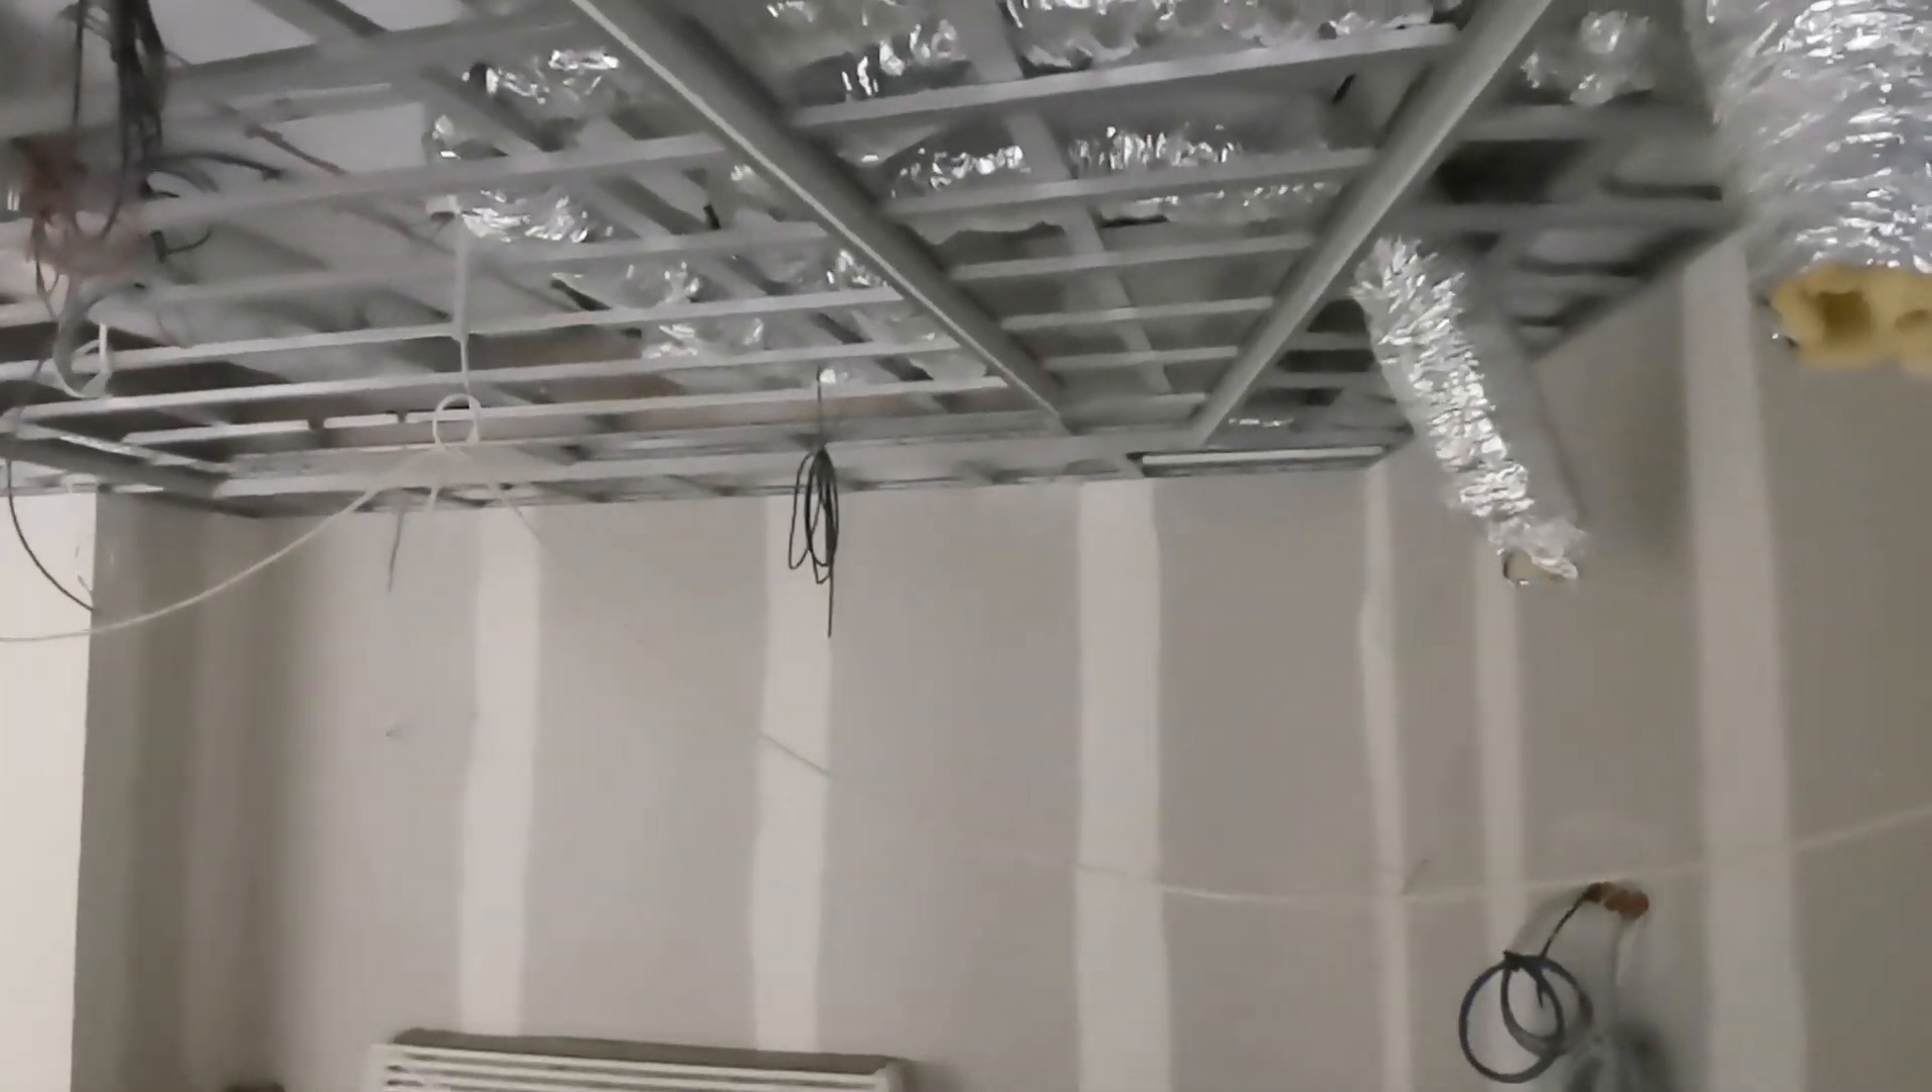Tutaj również wykonano konstrukcję sufitów podwieszanych. Brakuje jeszcze kratek wentylacyjnych, płytowania, szpachlowanie, malowanie oraz elementy aranżacji.